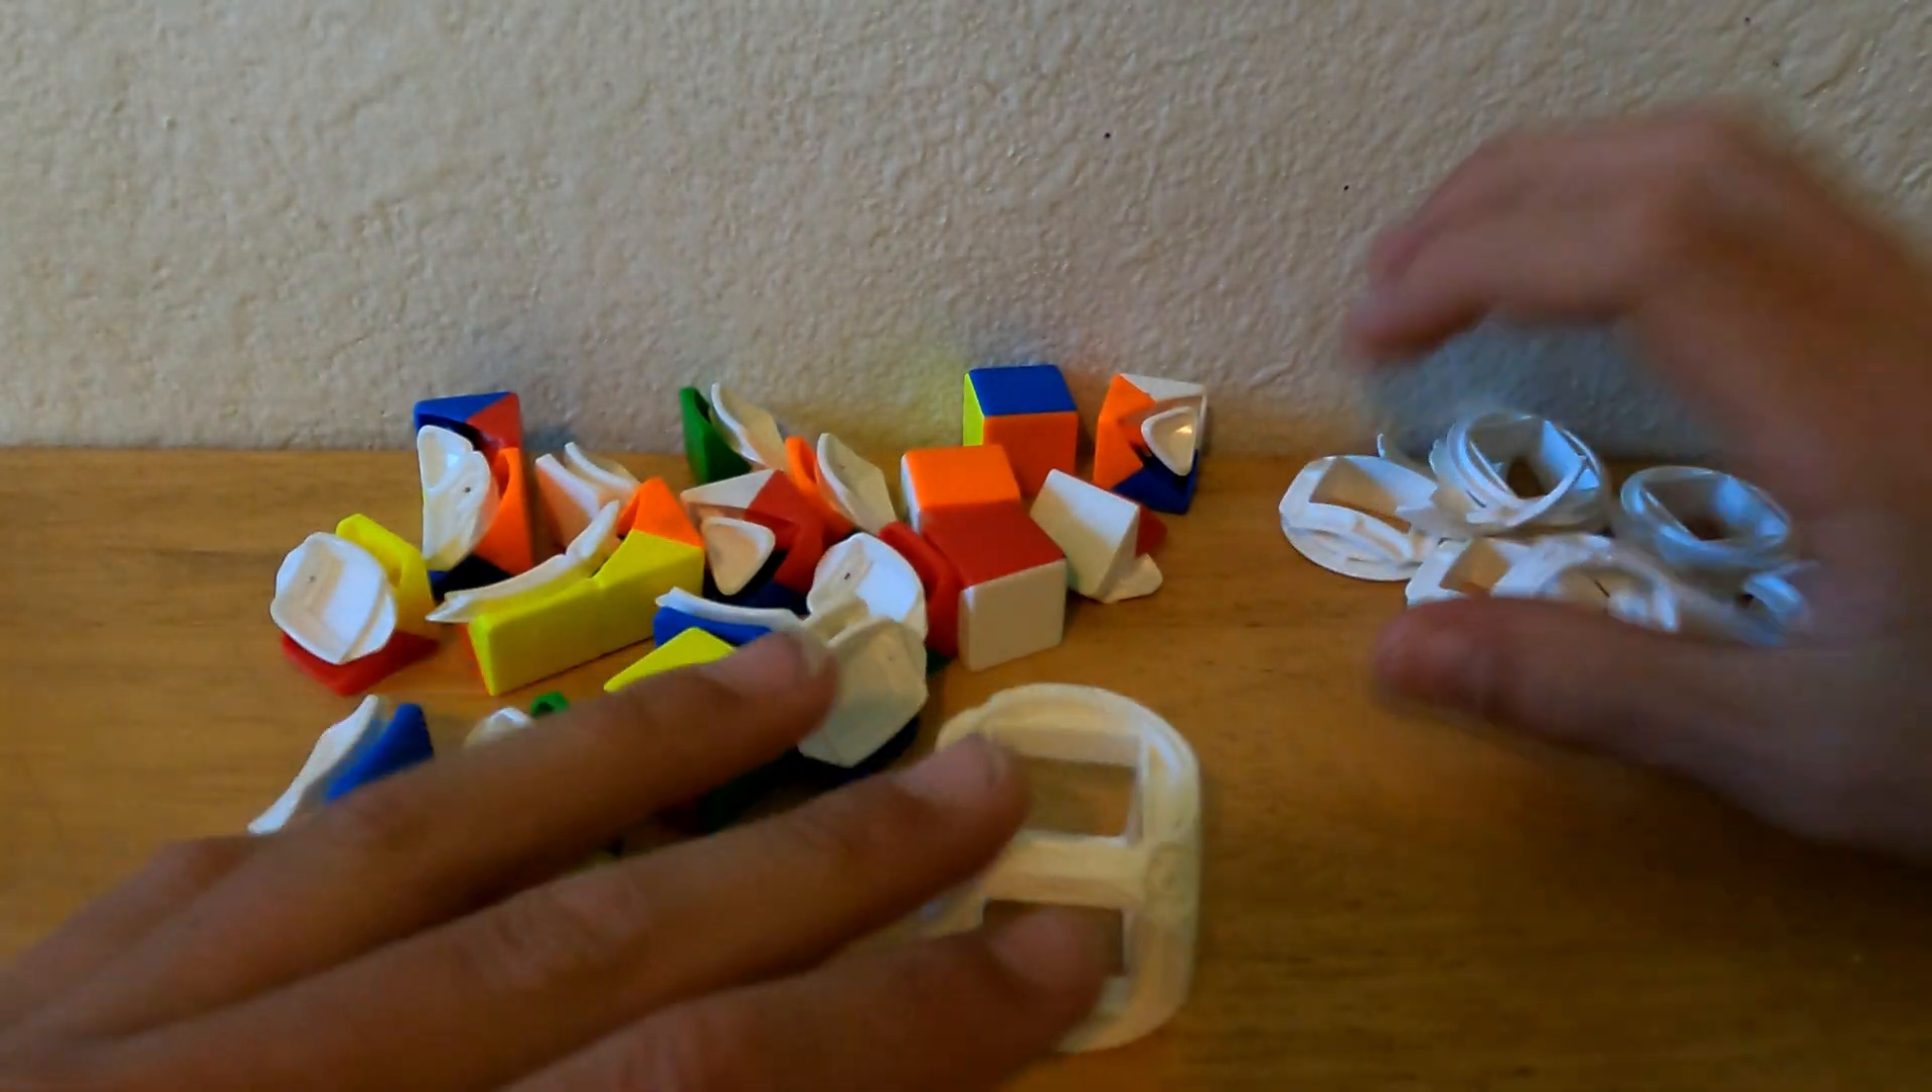This is what a 100 % Disassembled void cube looks like it pretty much has a one-by-one void cube on the inside.